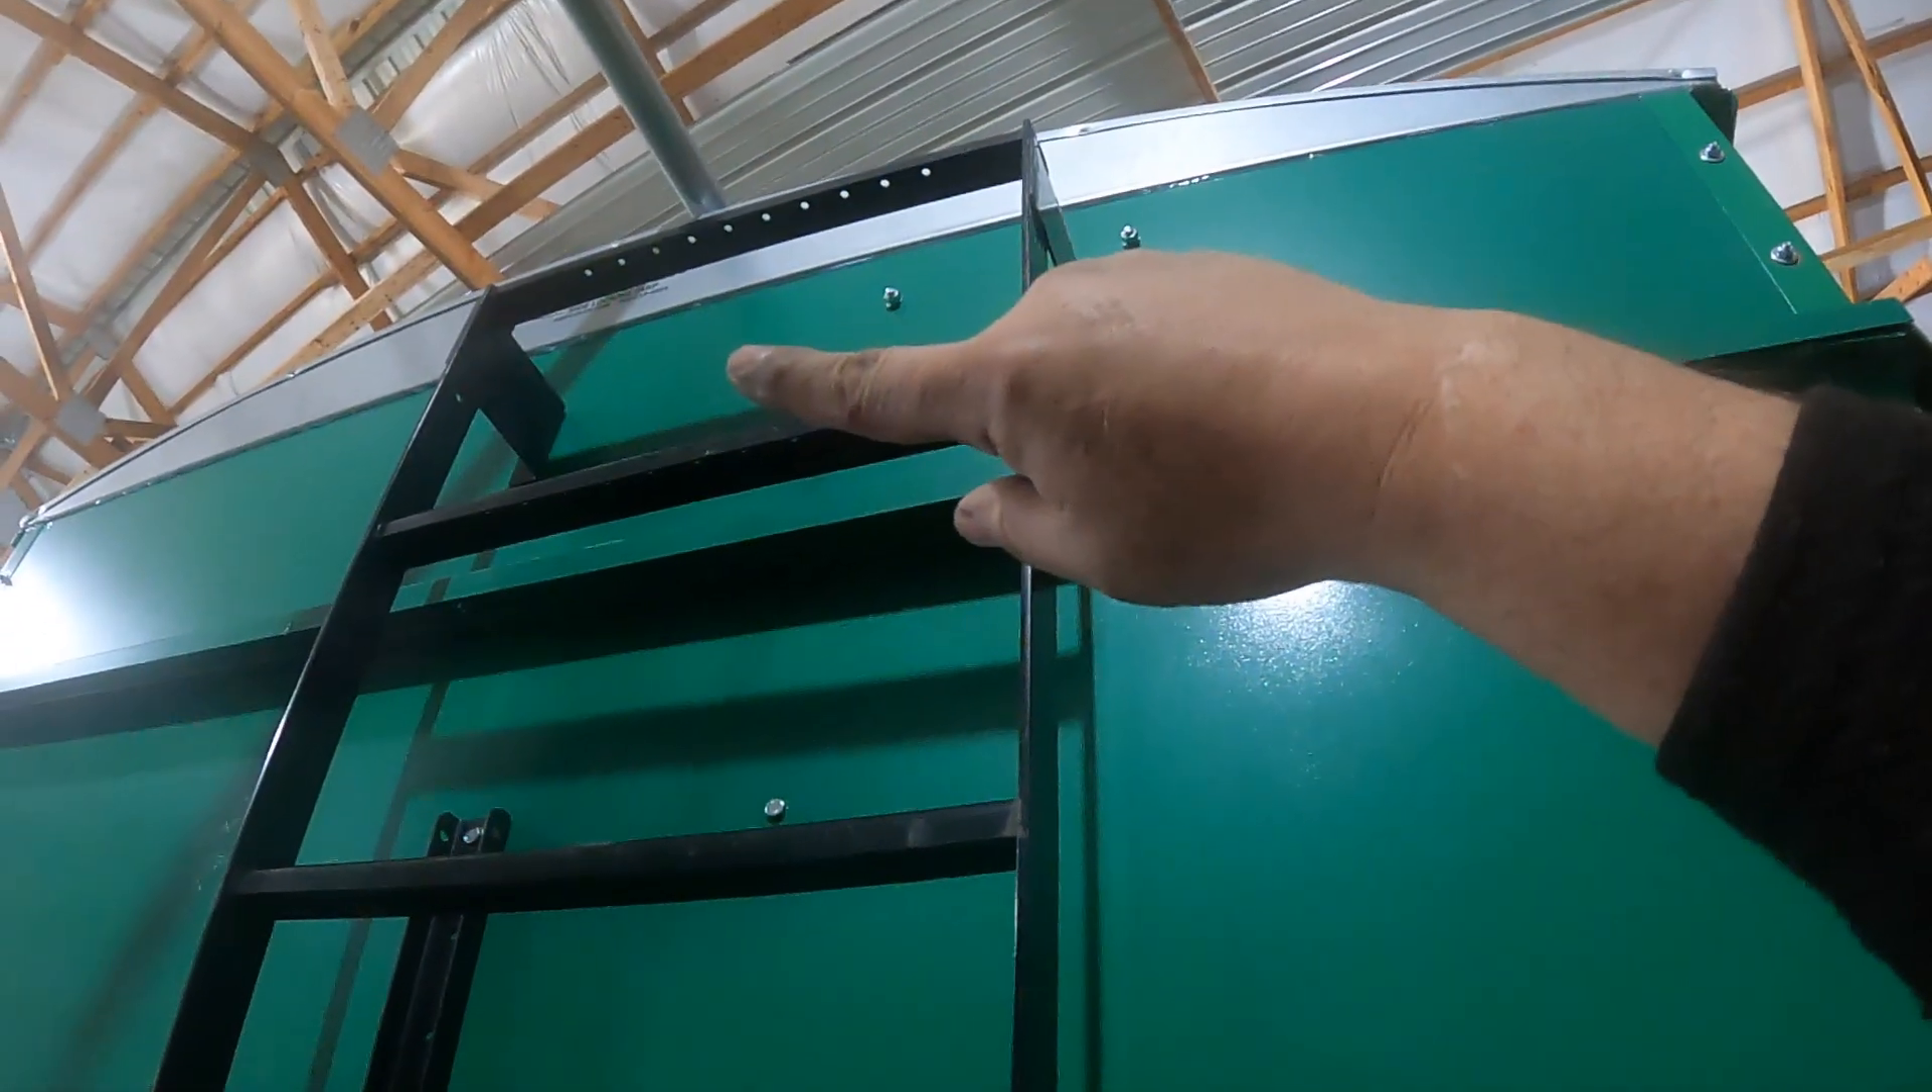Now, then we went ahead and put this end panel back on.